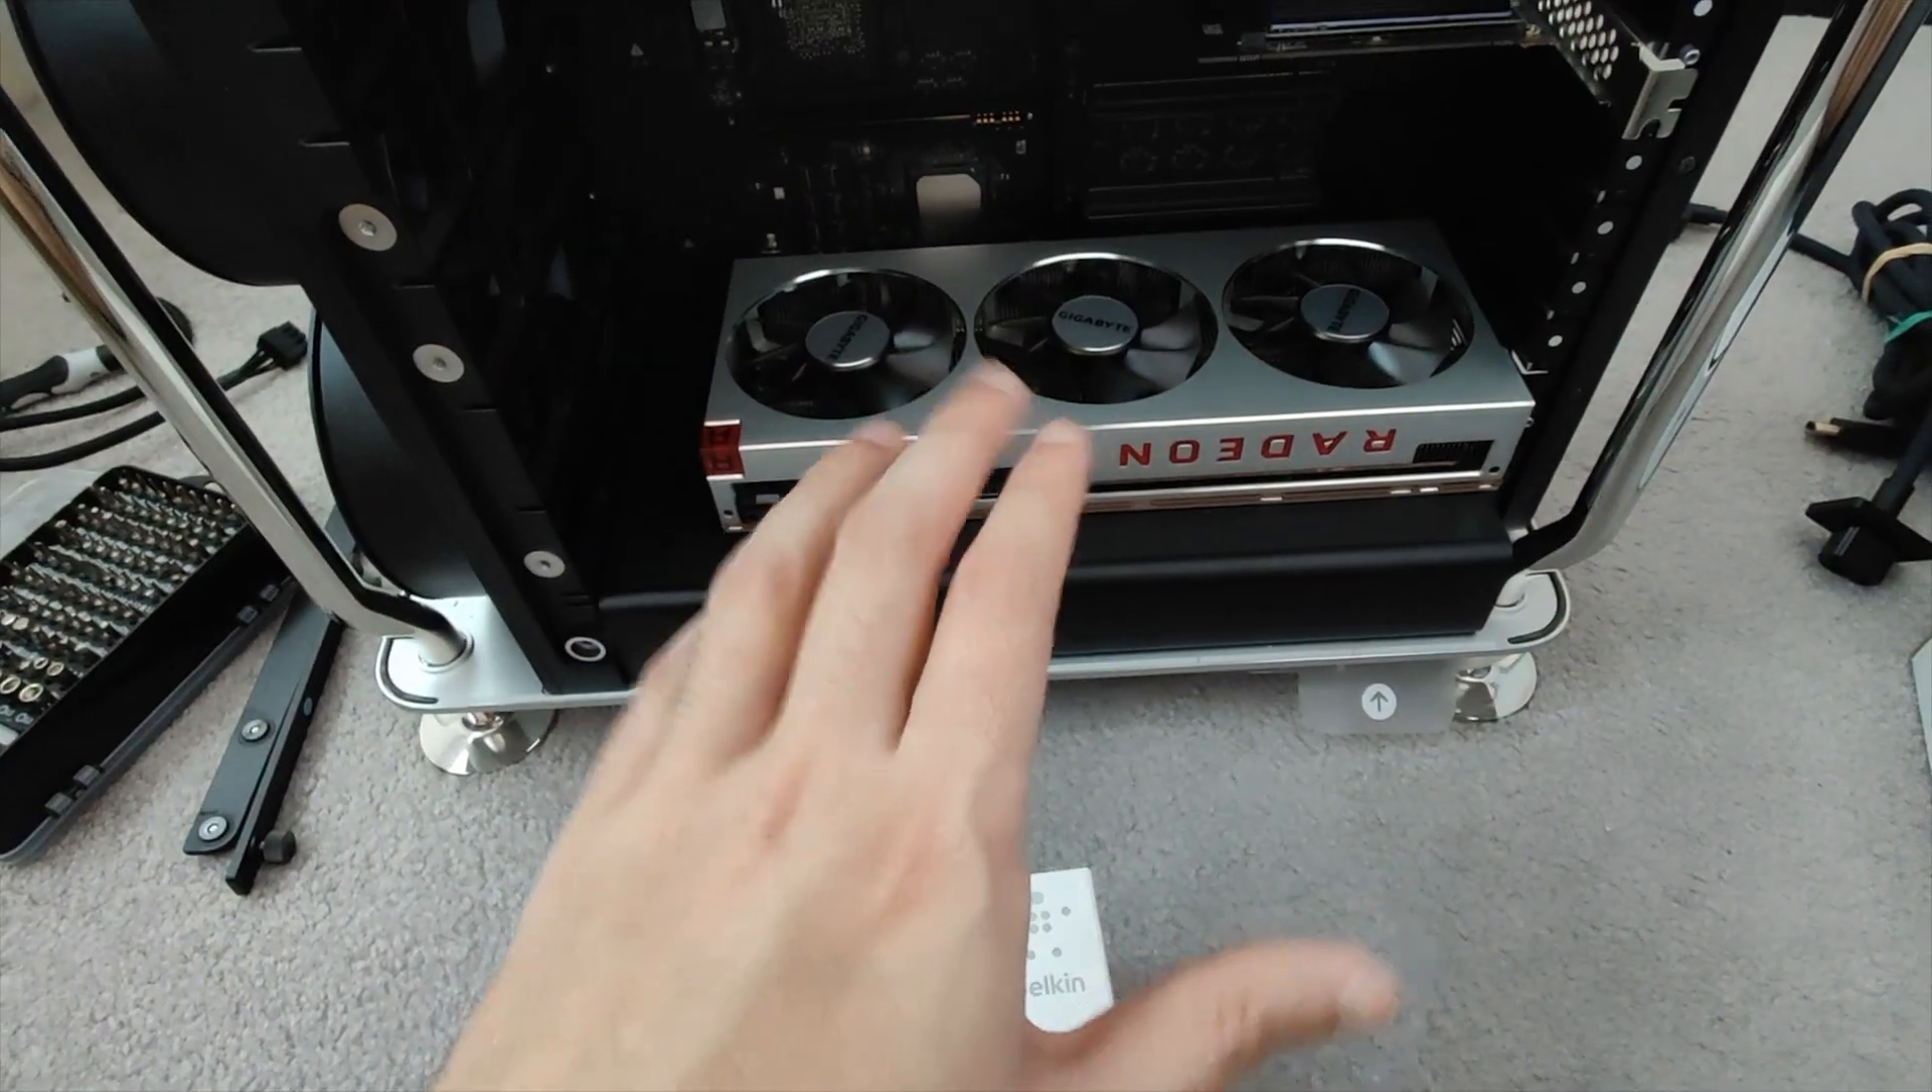Luckily enough this Radeon 7 Pro fits in the machine.